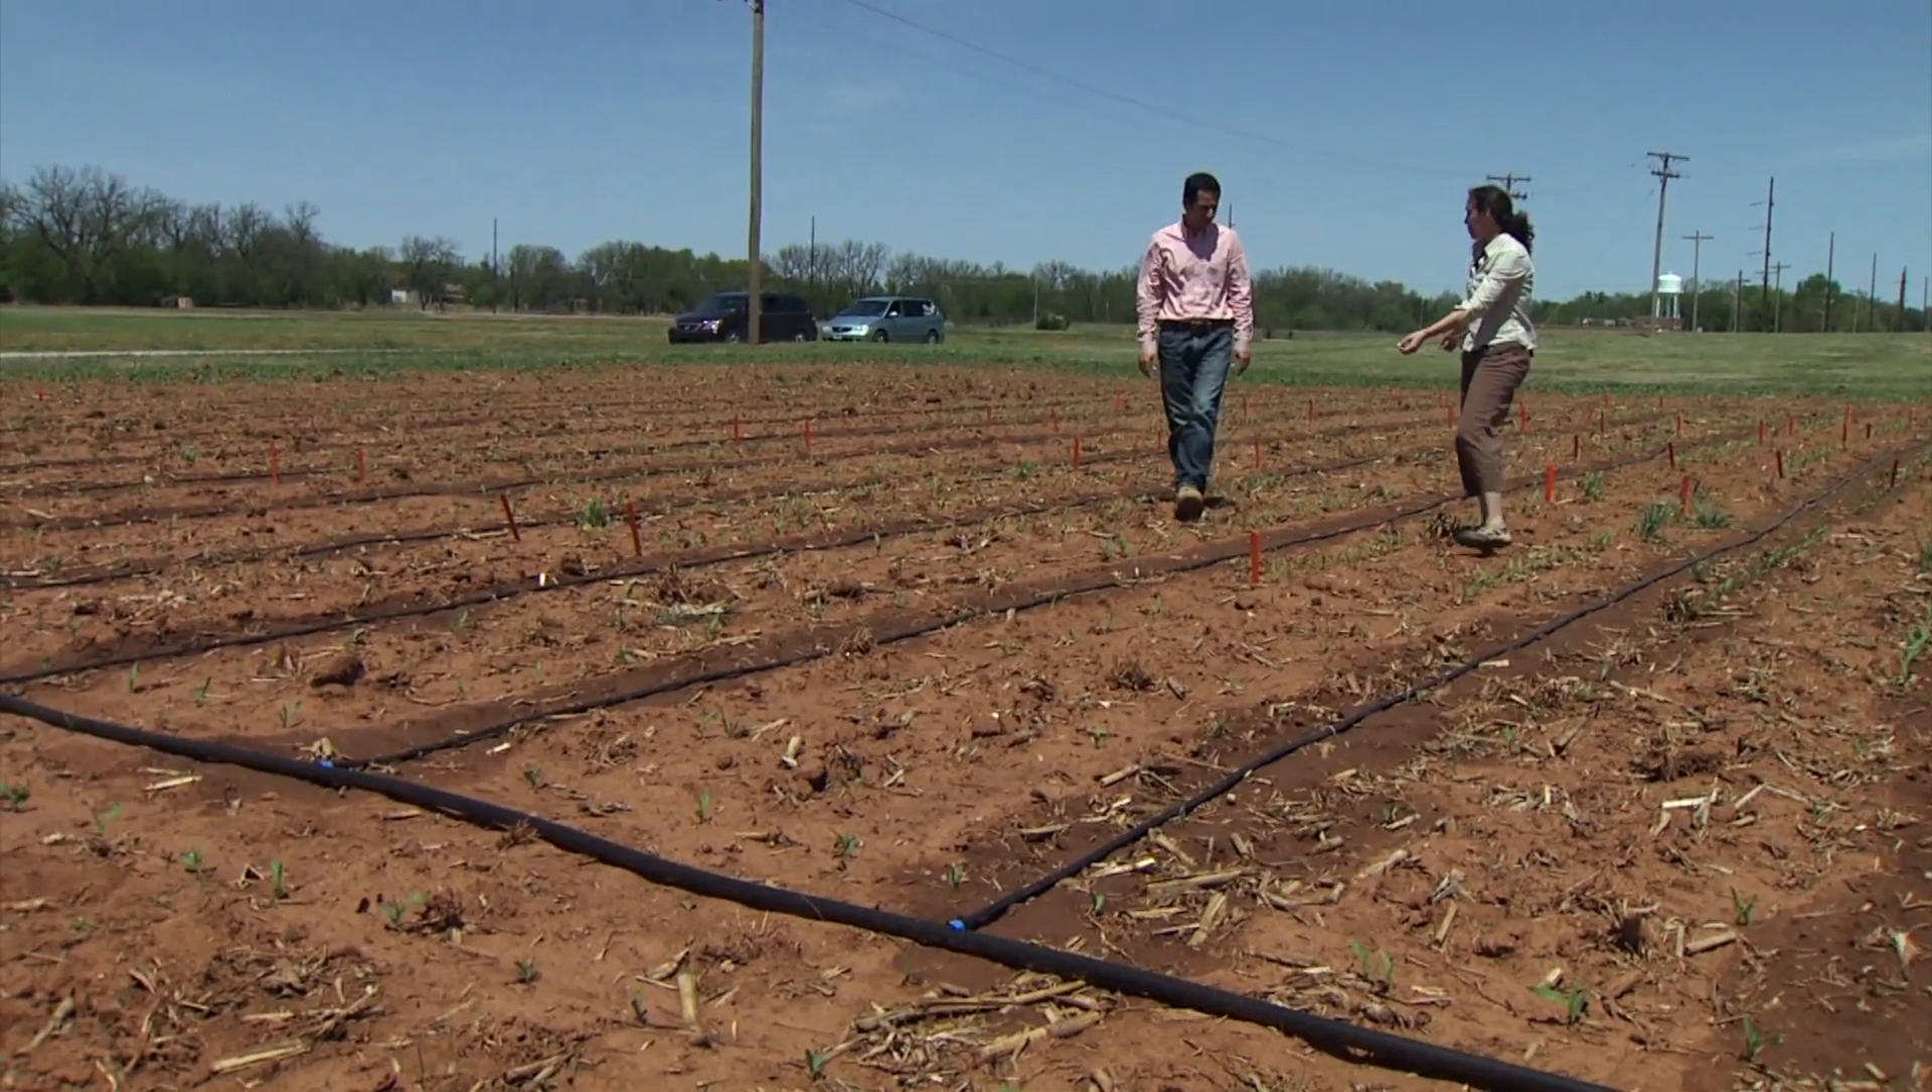Well you have your complete system in now. The main line is delivering water to our drip tape.